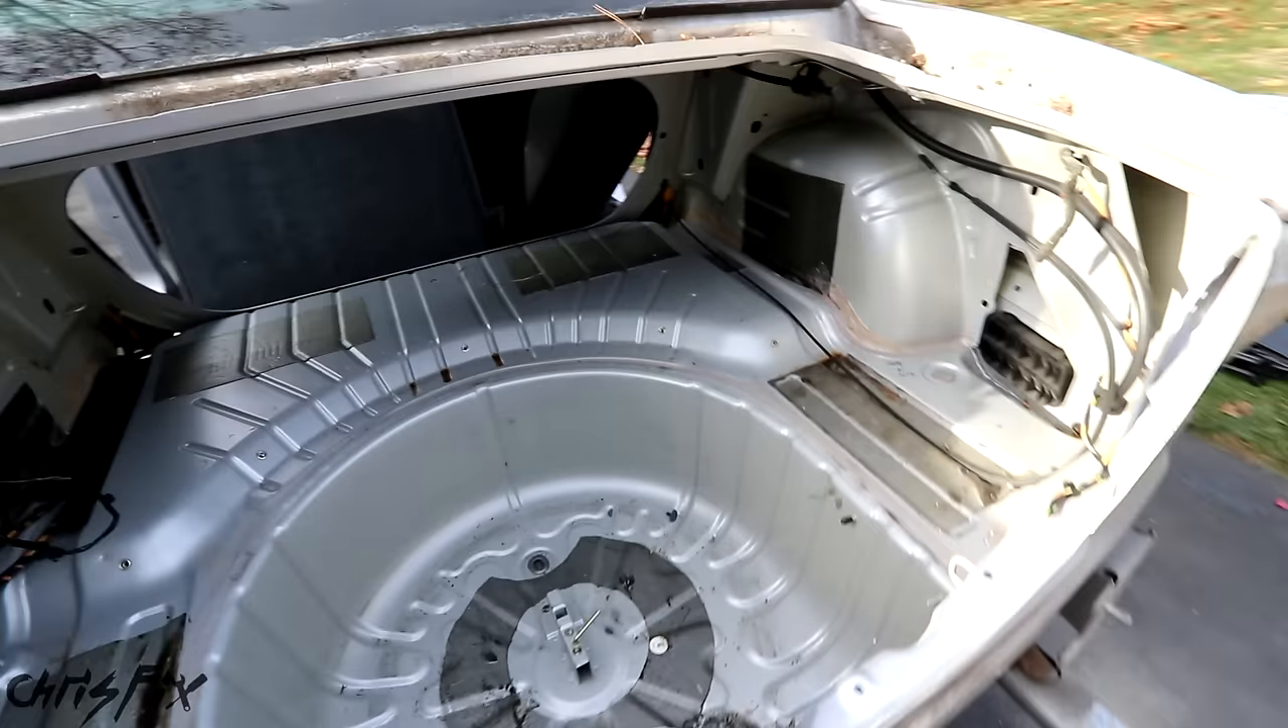And just like that, the whole trunk and rear end of the car is gutted.